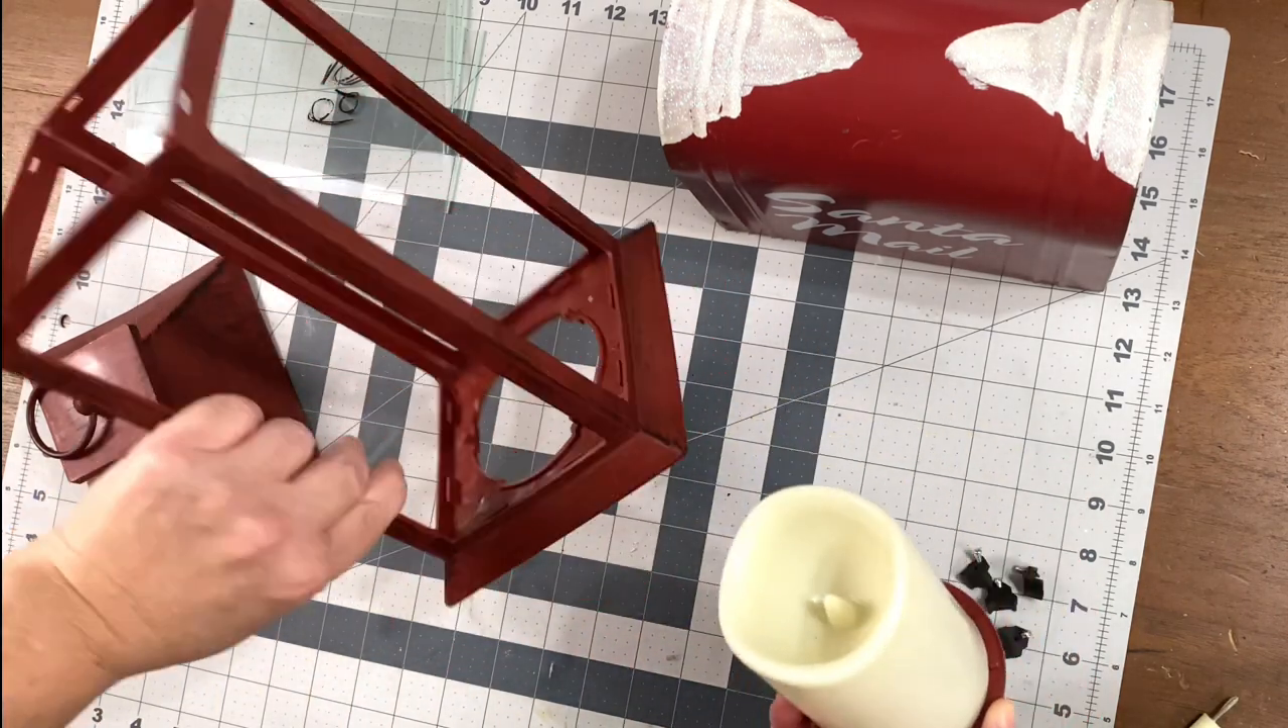I went ahead and removed the base of the lantern, including the little battery lit candle that was in there.